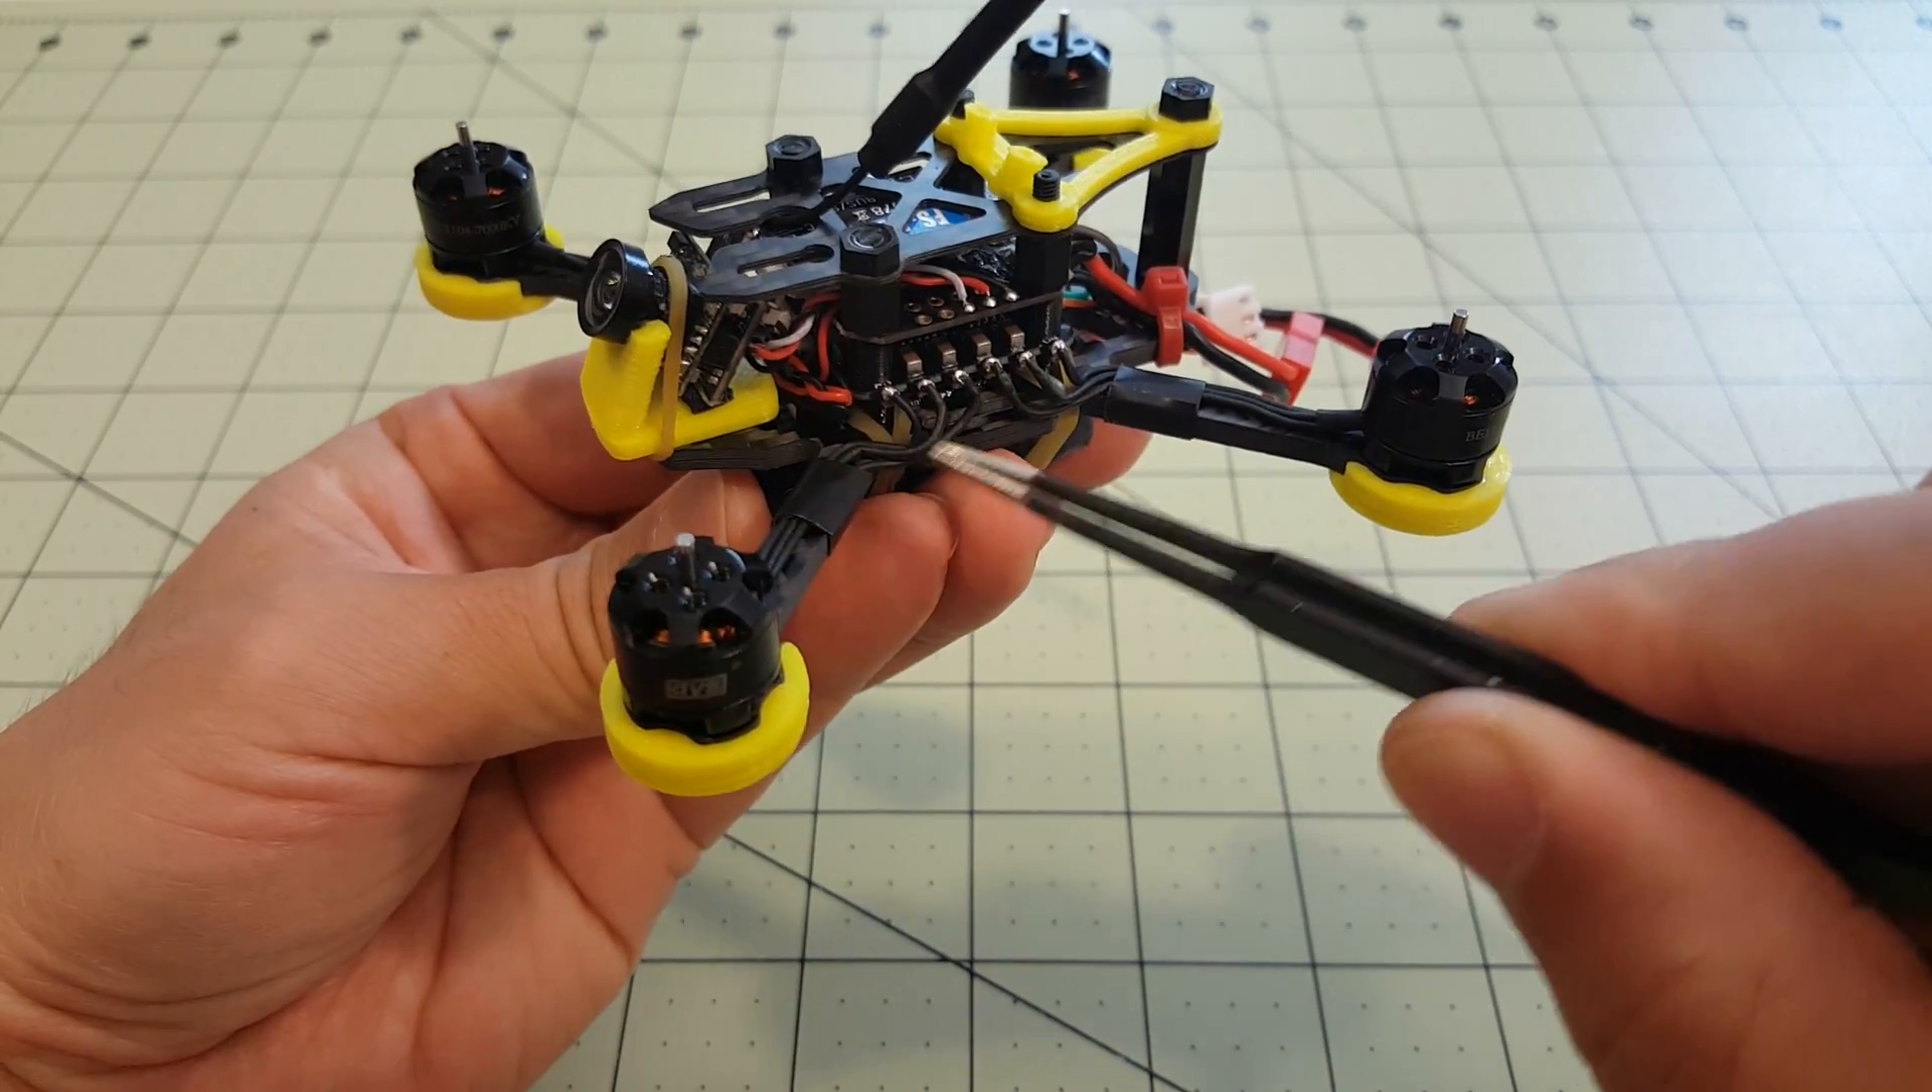Okay guys so here it is pretty much all done I just have to put the props on.